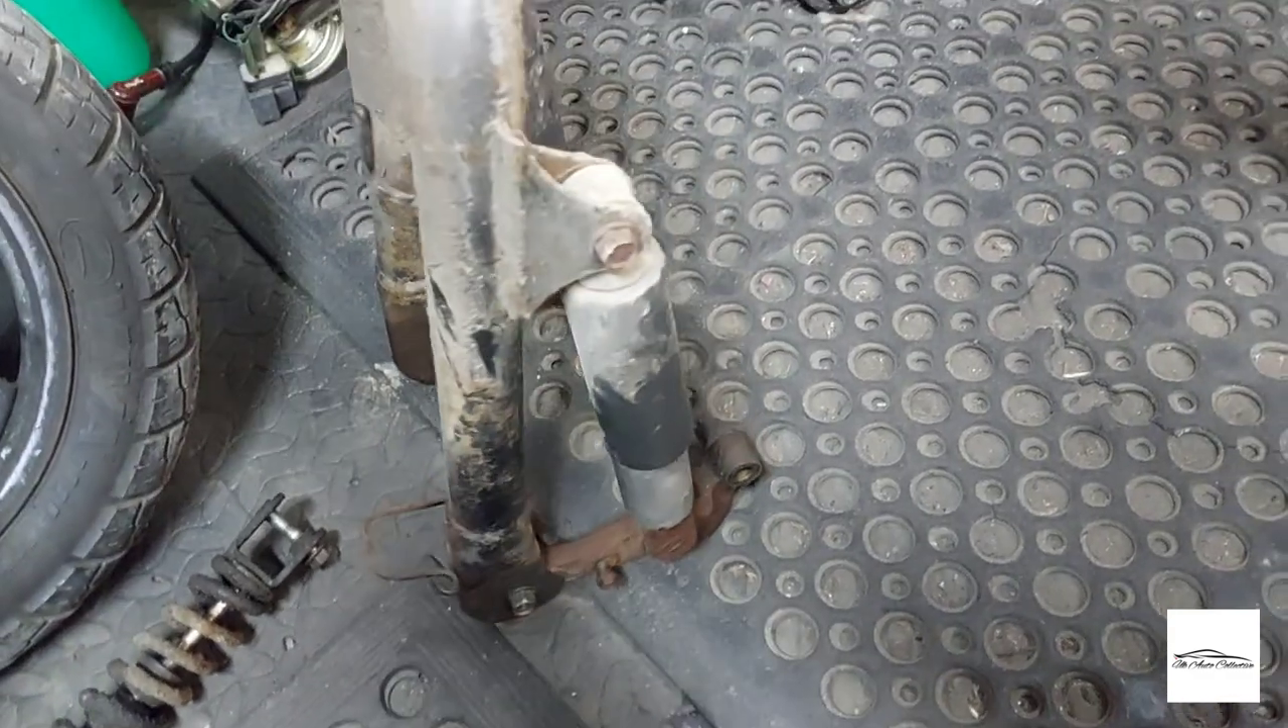These are the front forks I'm yet to dismantle these.